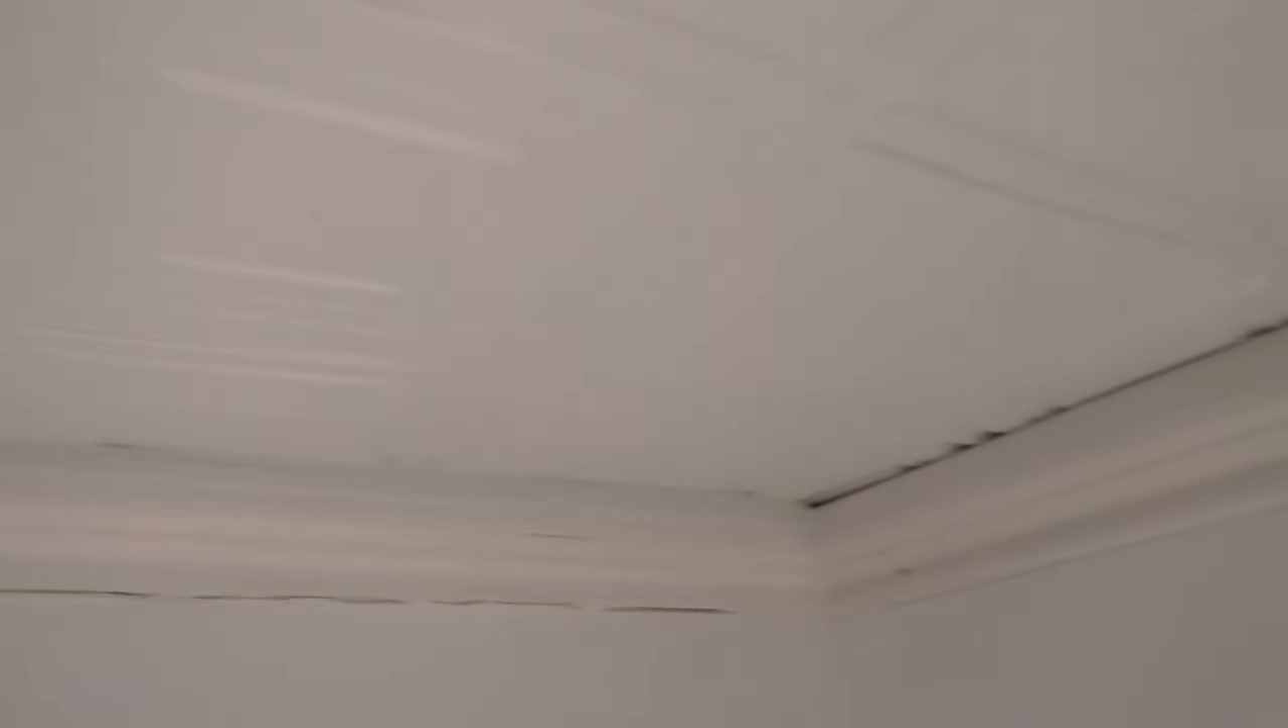You see how there's that big gap in between the textured ceiling and the crown molding.